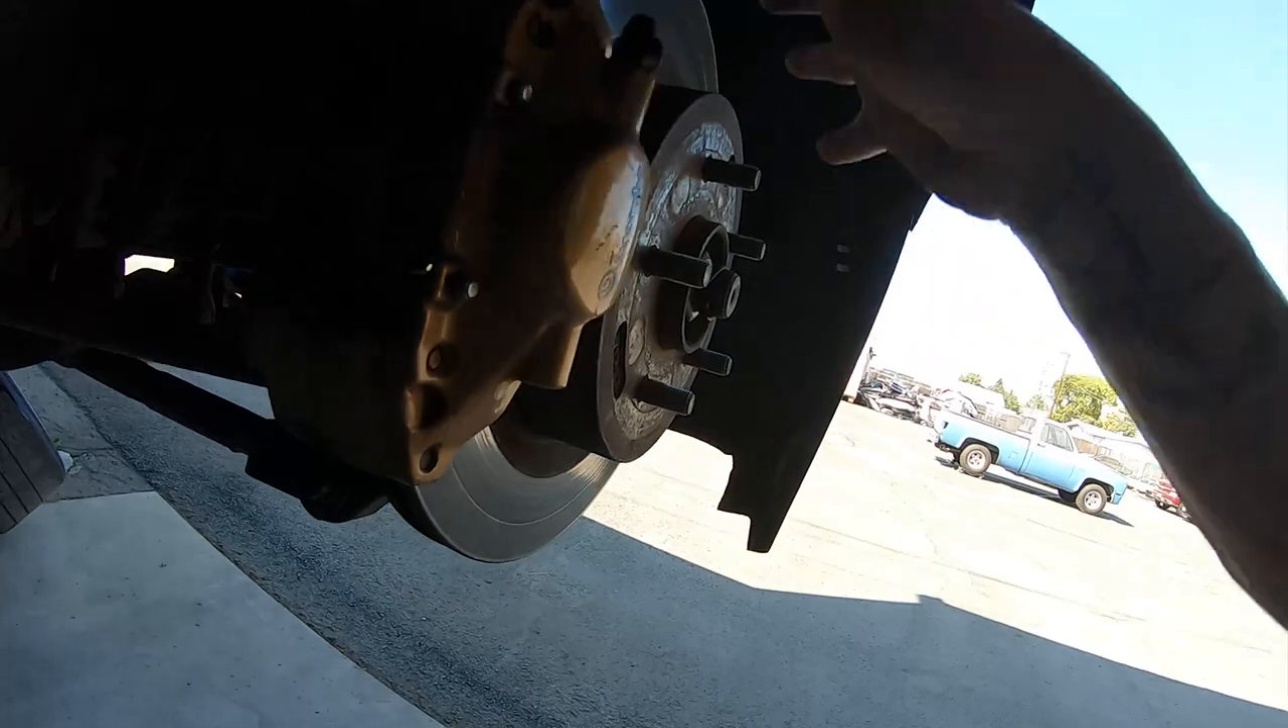I already took the wheel off You can see it's pretty much the same thing It's a brembo.